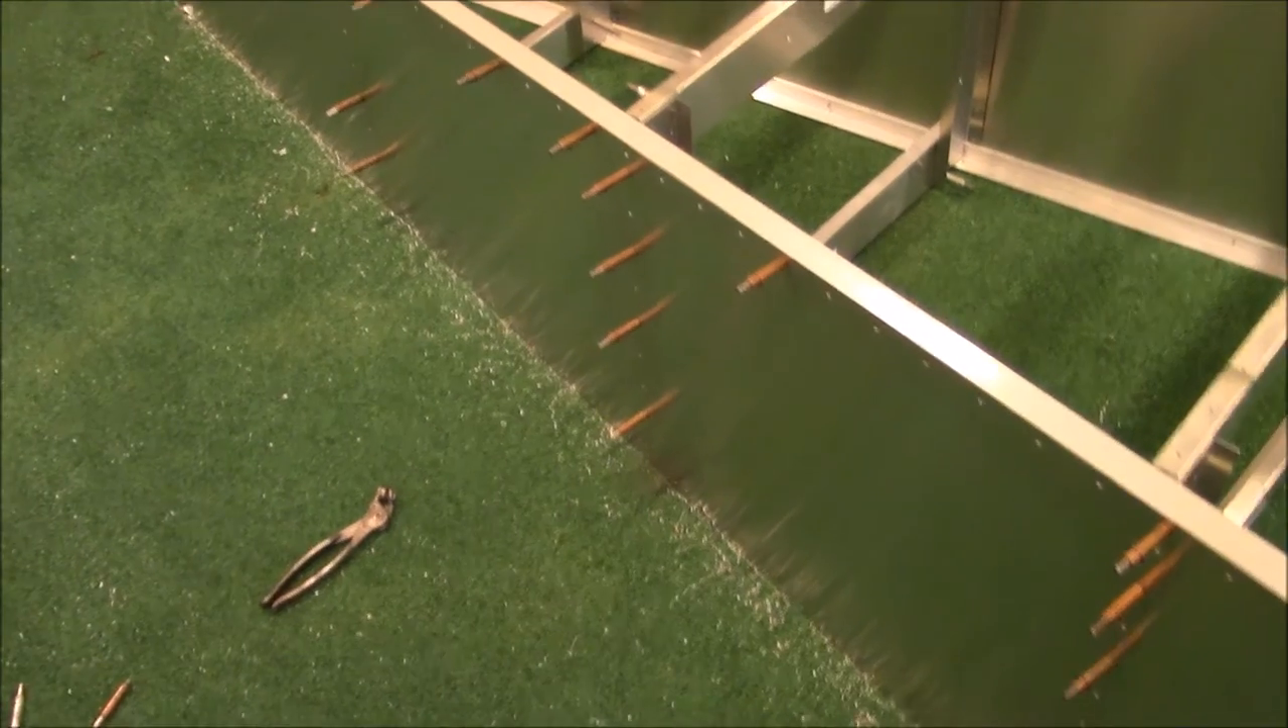Got the side panel back on.